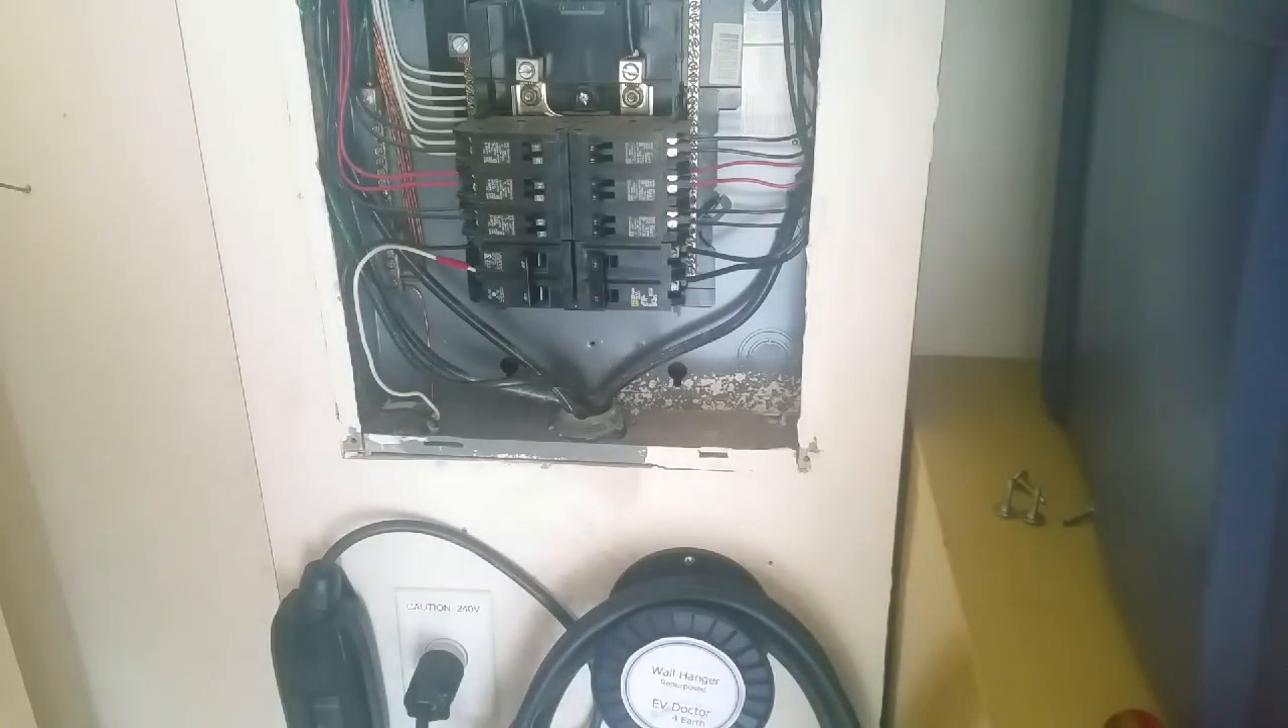Okay. So now we have the panel off.